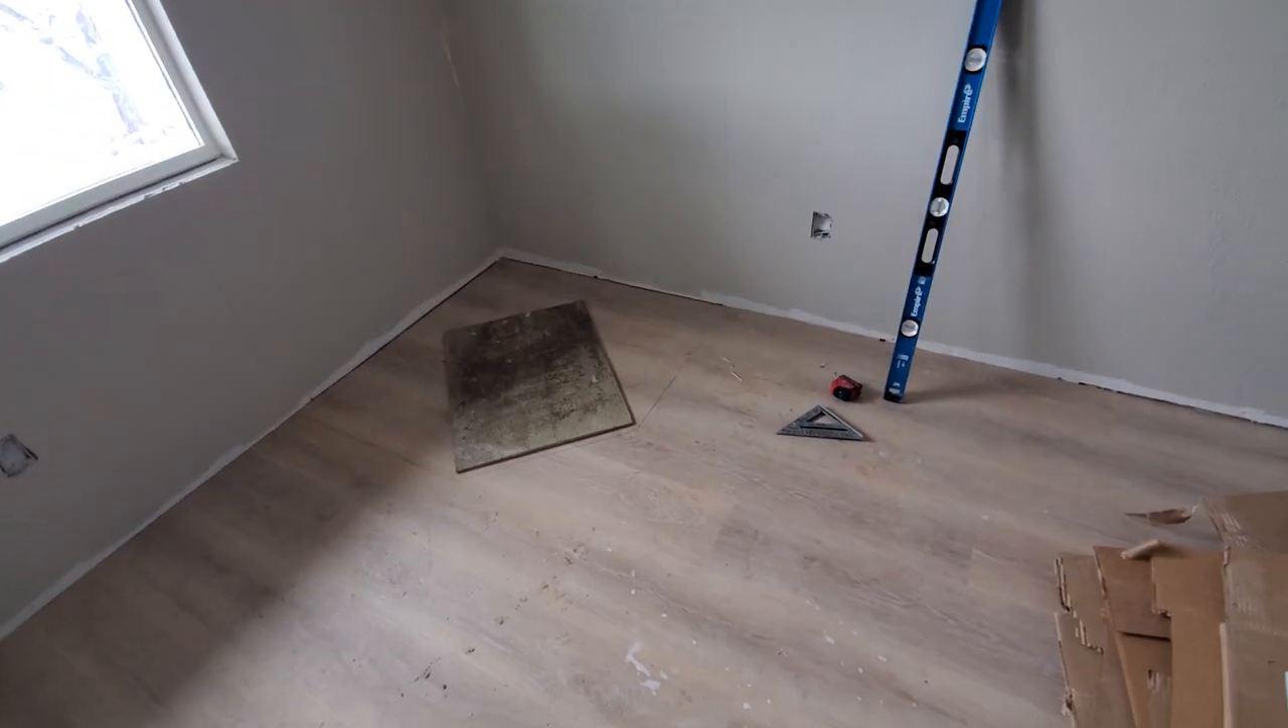I have to get on the tile first before i can do the baseboard there.